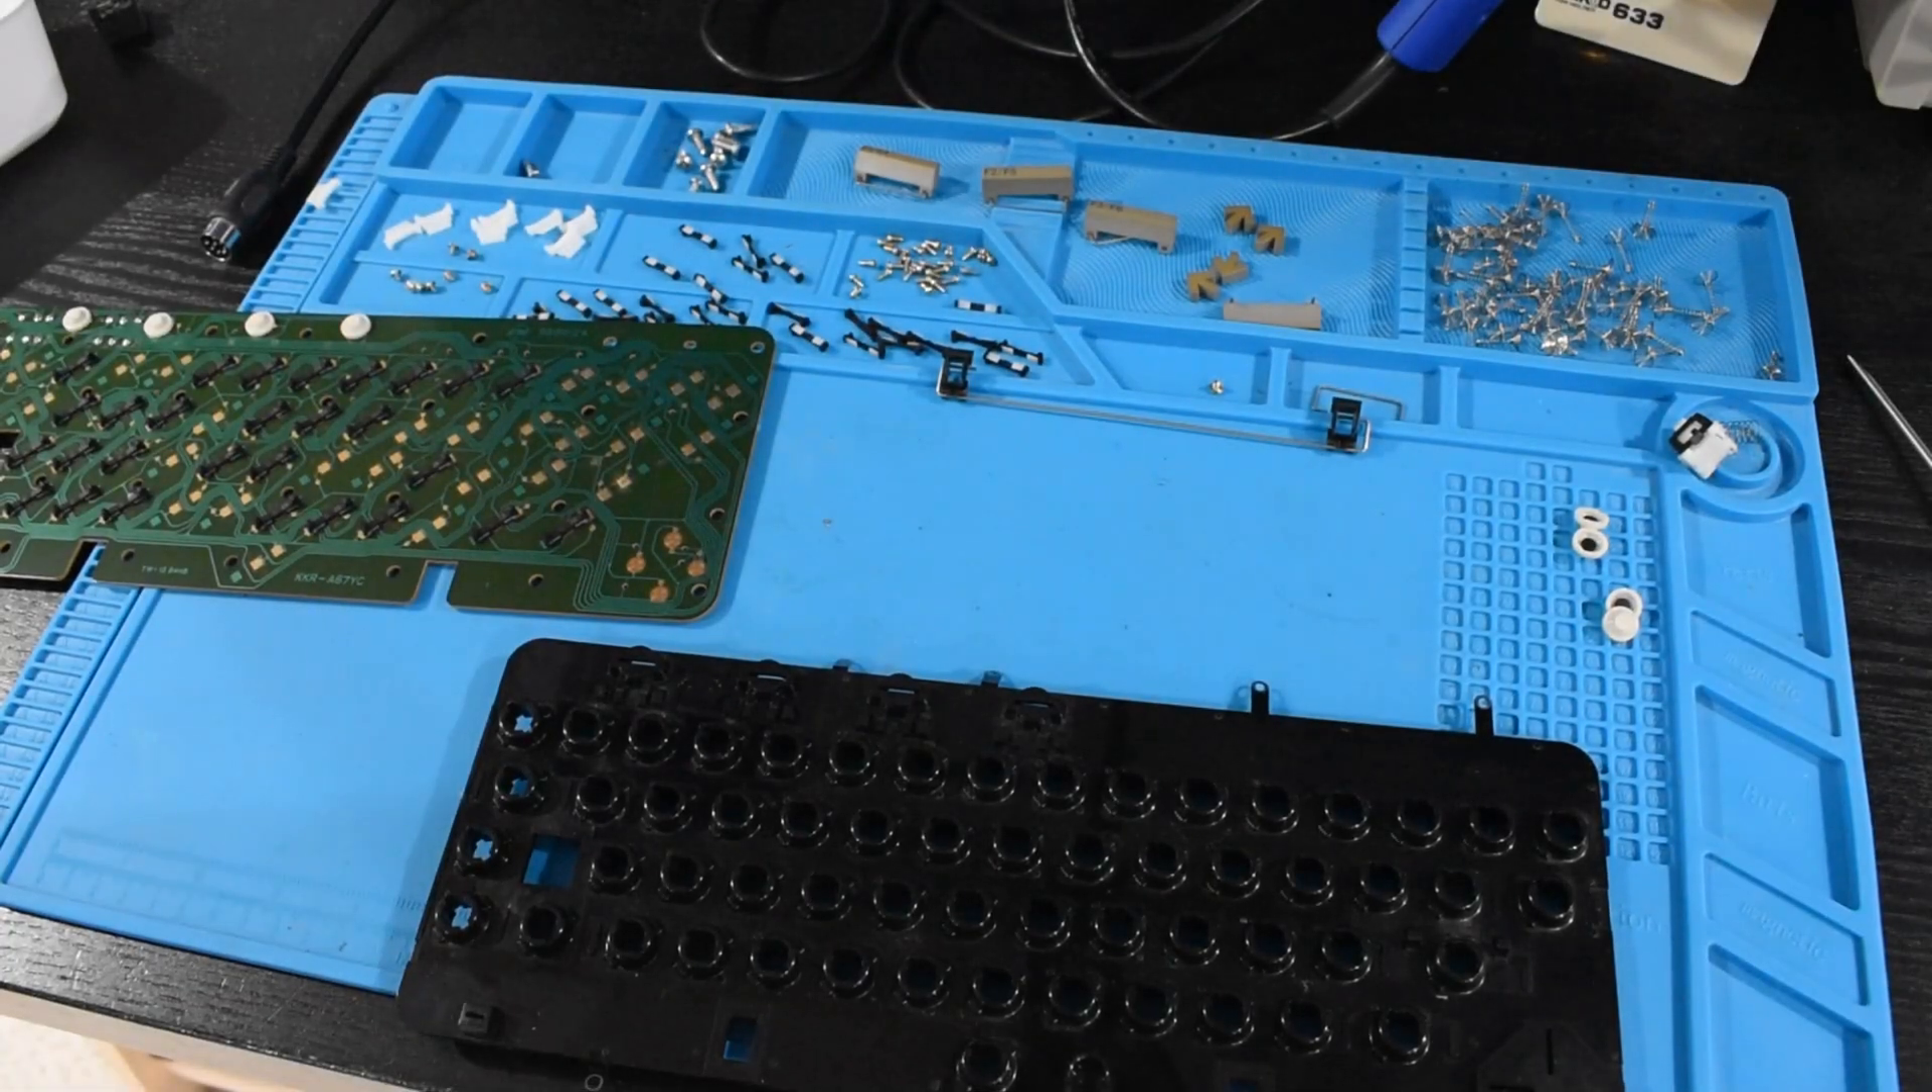So here we got the keyboard pretty much all tore apart.